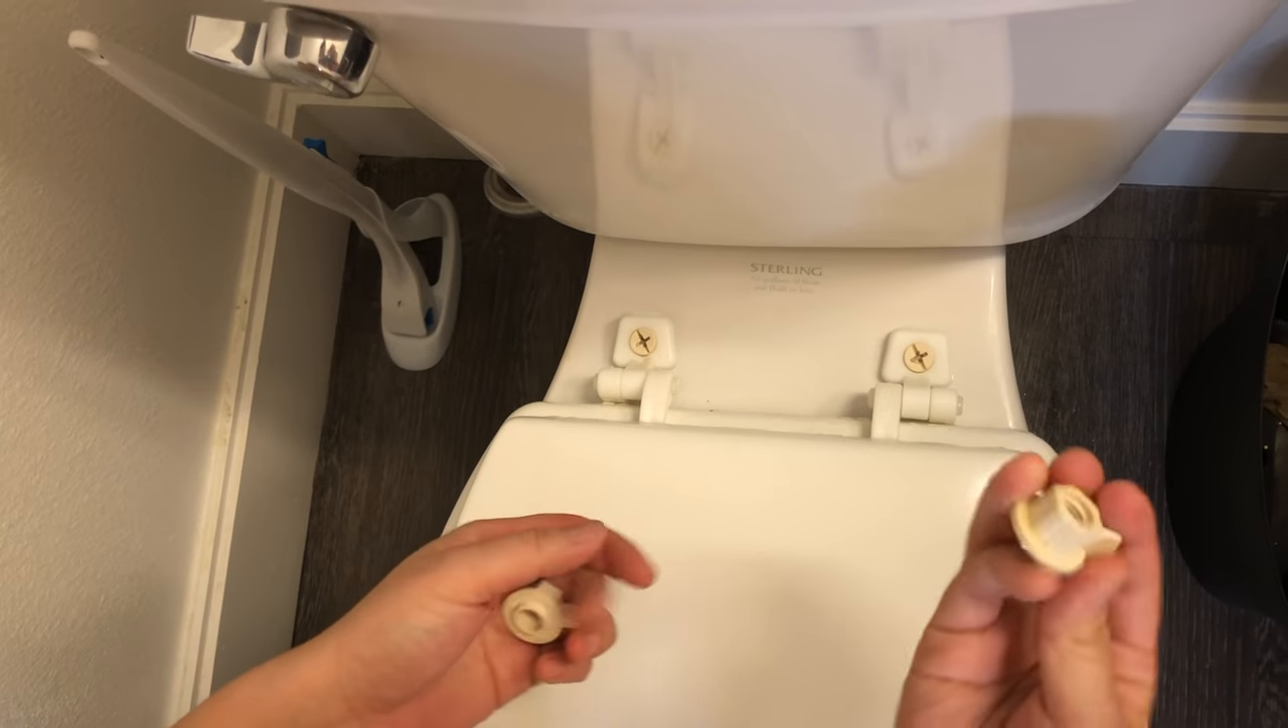So as you see, I just put the screws back in.